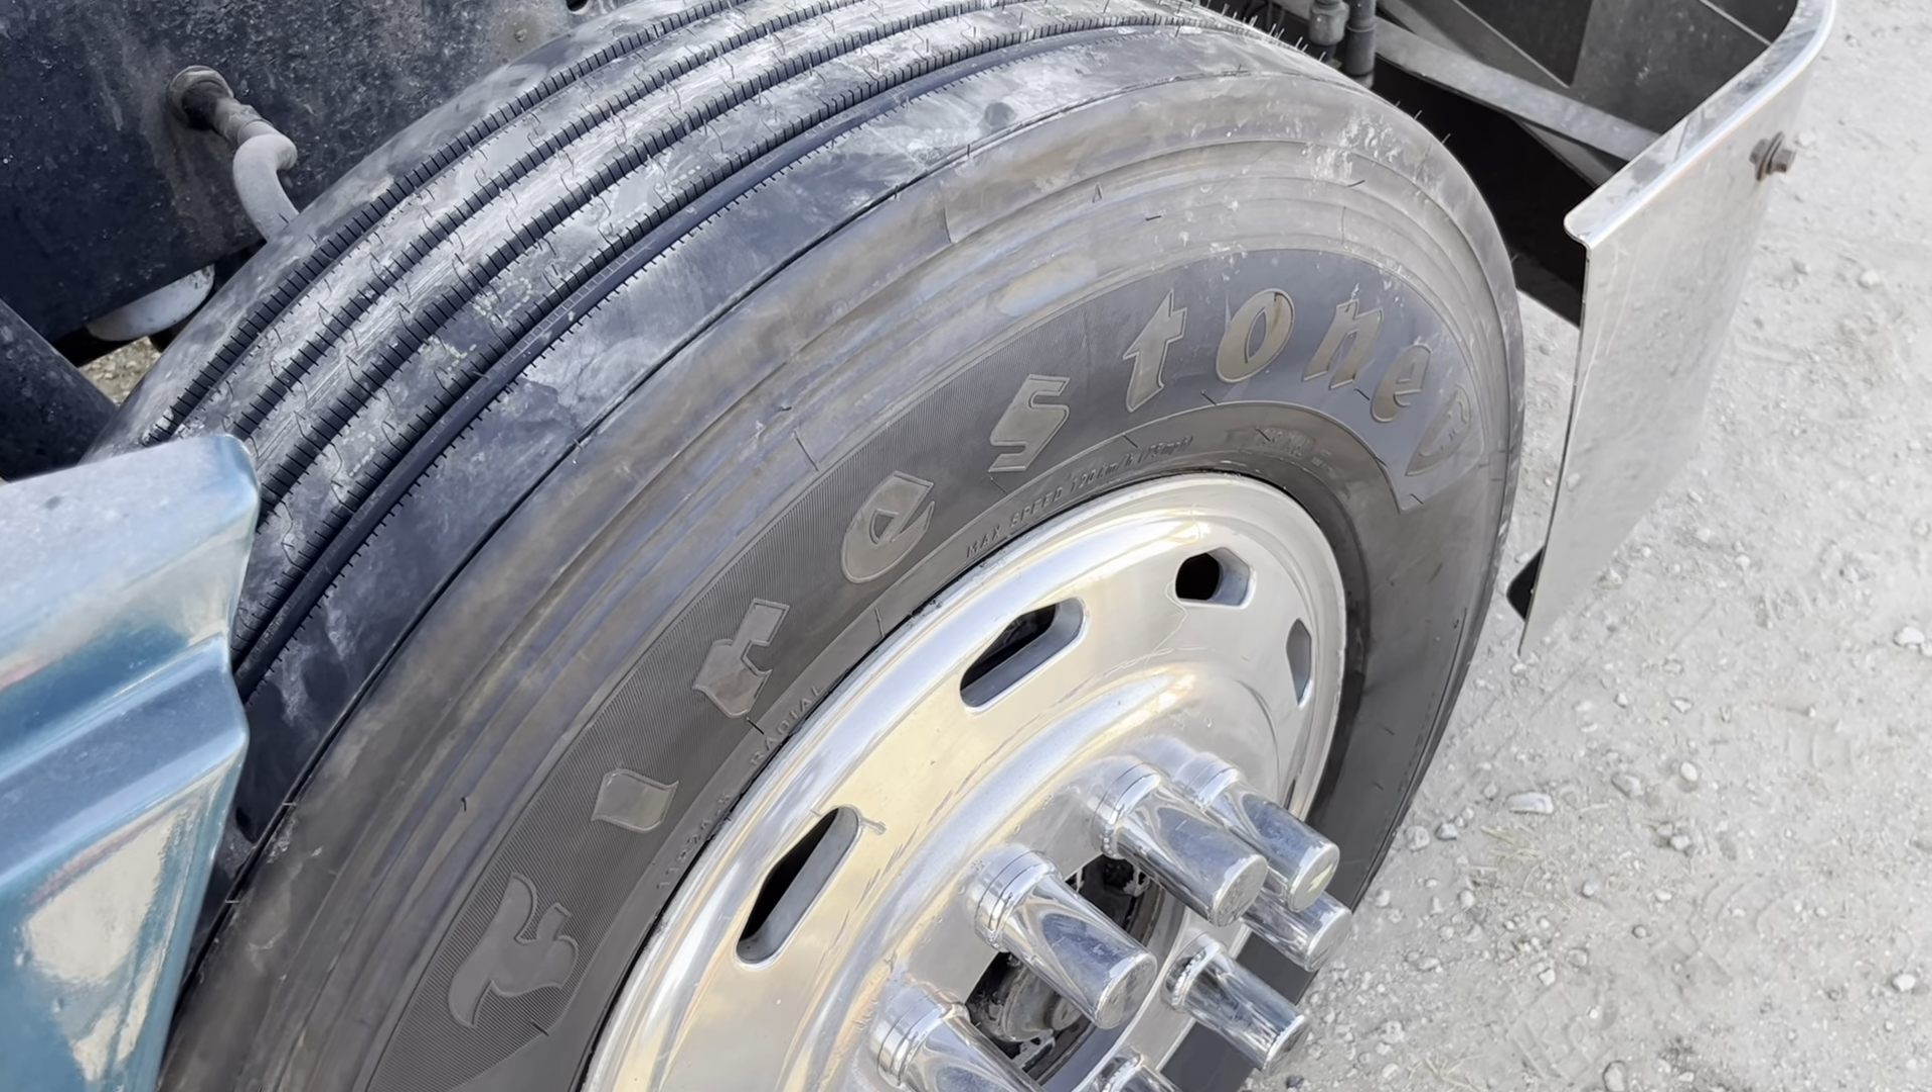So anyways, but we got this new tire mounted up and everything, and we'll see how she does.